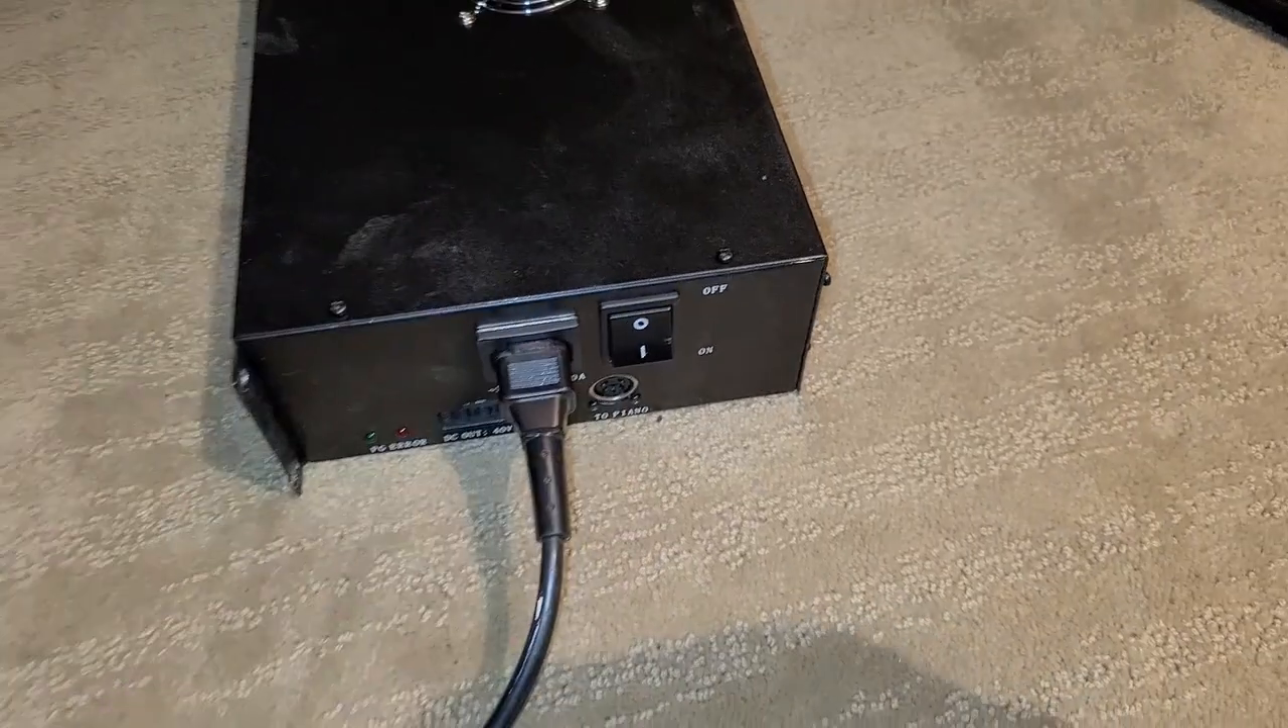All right so we have our cover back on.